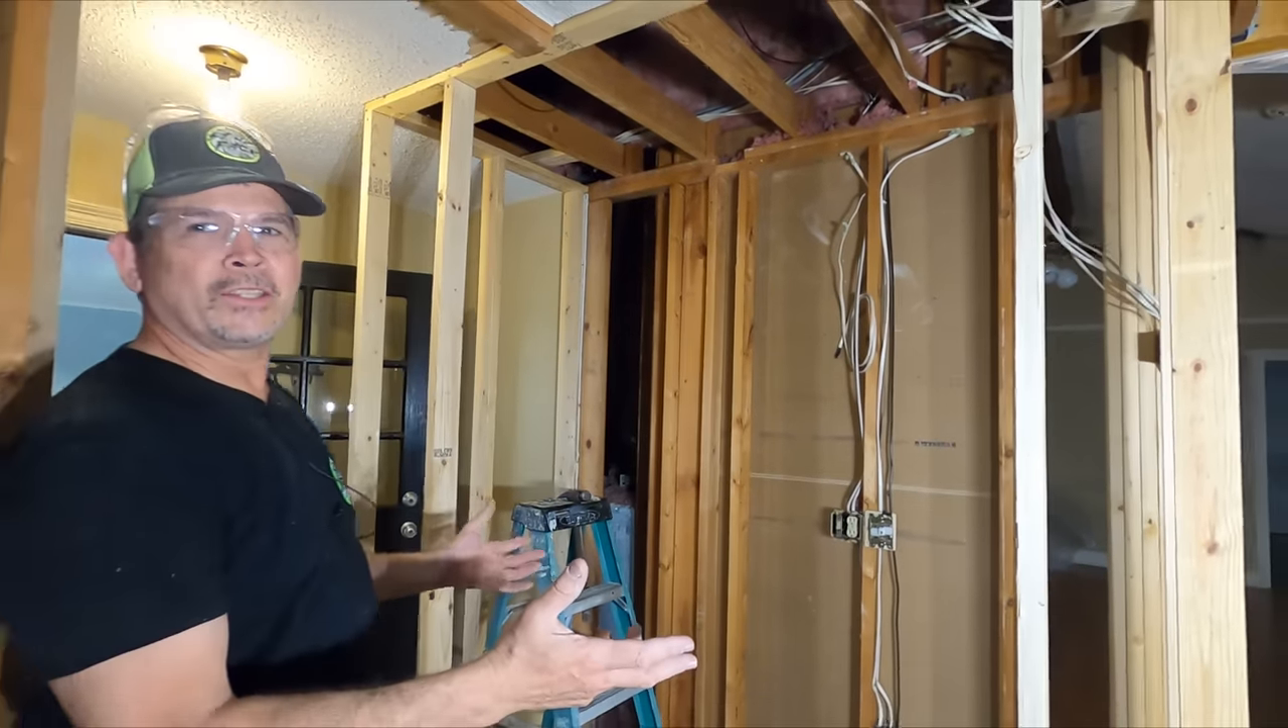And then check it out we even threw some studs up because we couldn't wait to see what it was going to look like especially with that beveled corner.